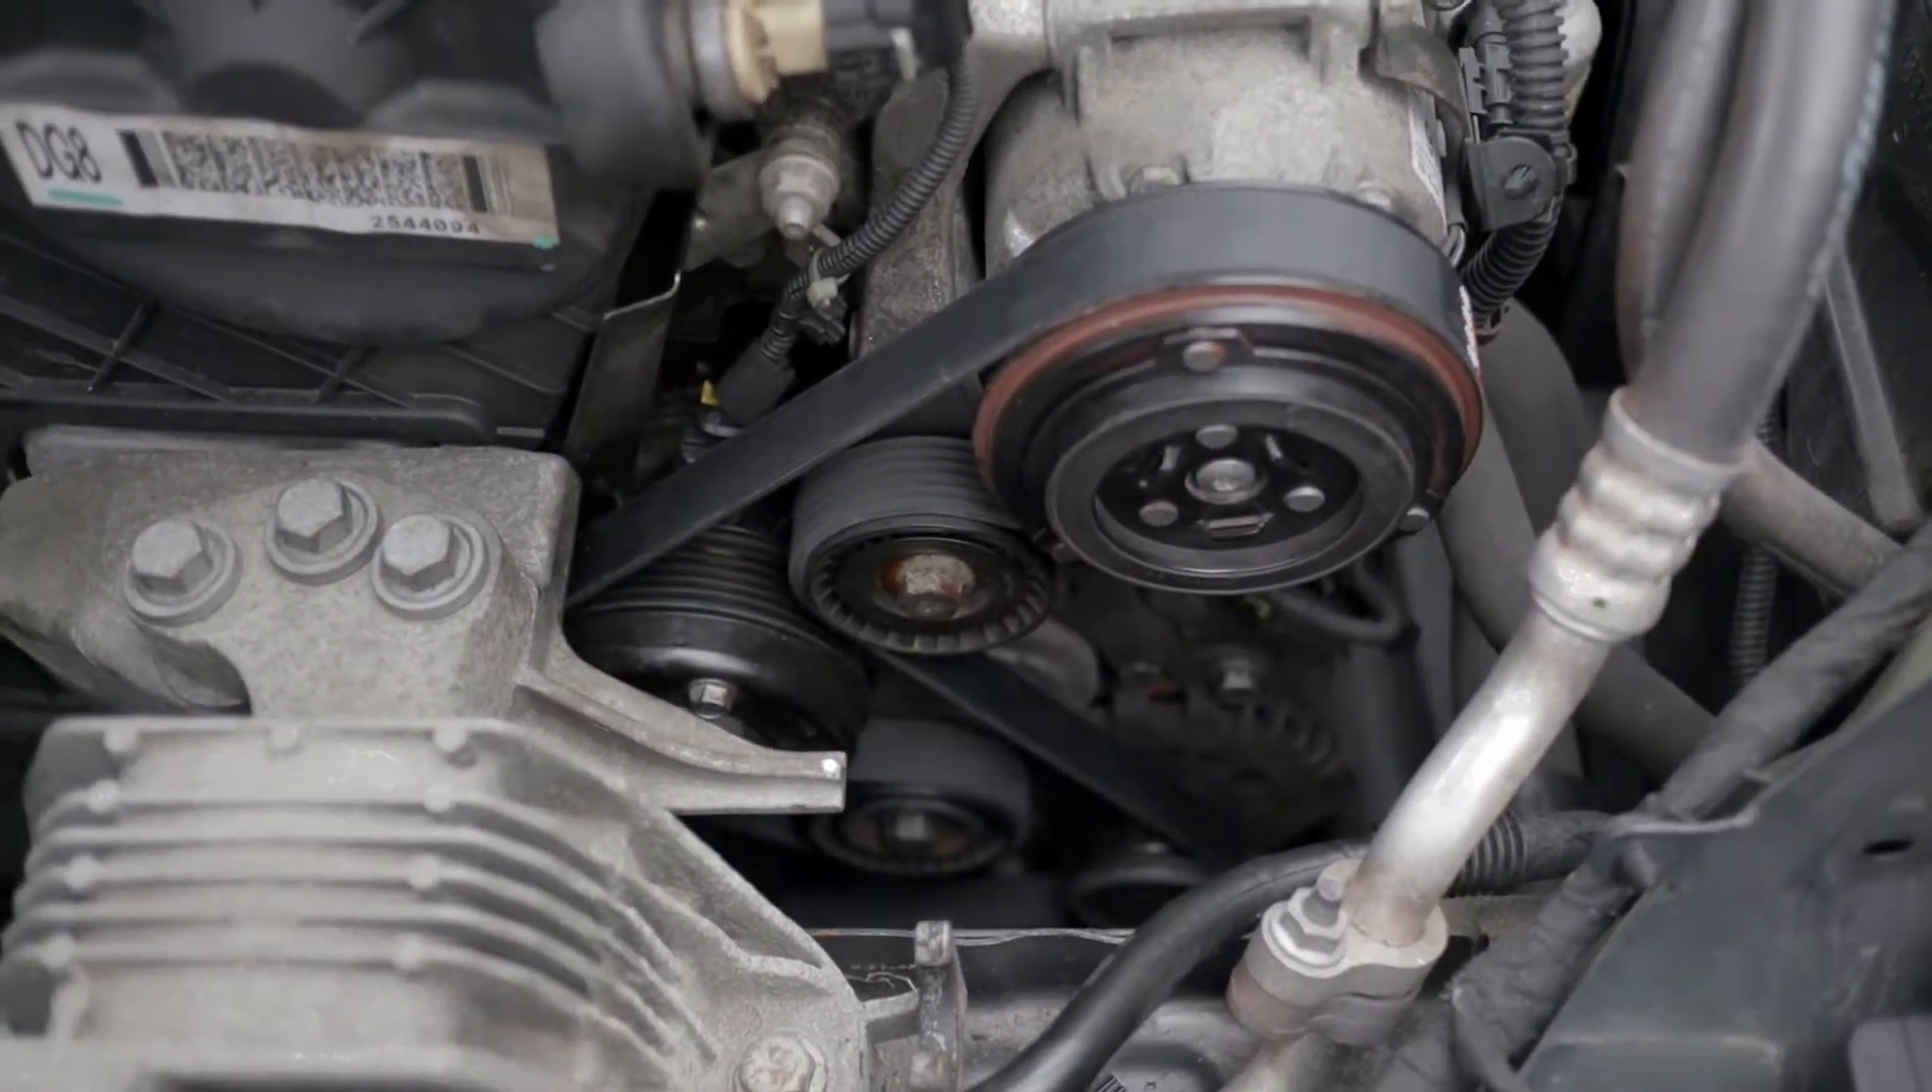I have the belt in place.